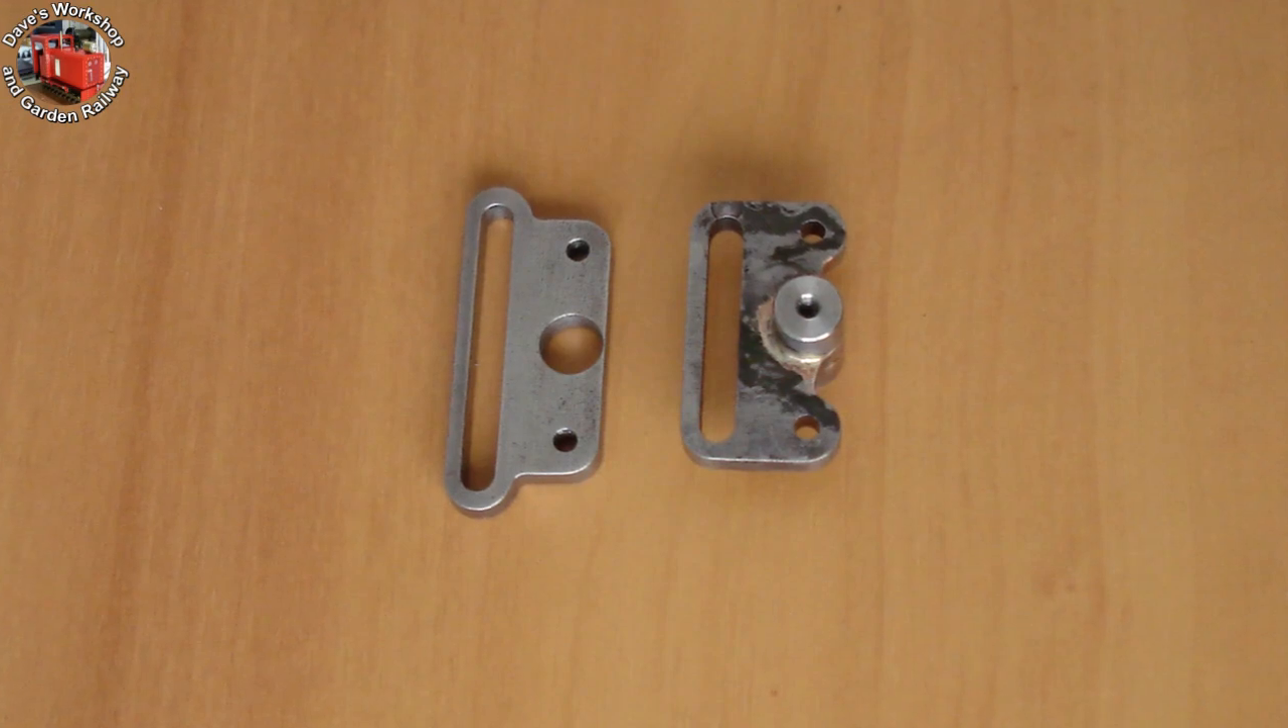The boss still needs to be made and brazed in.